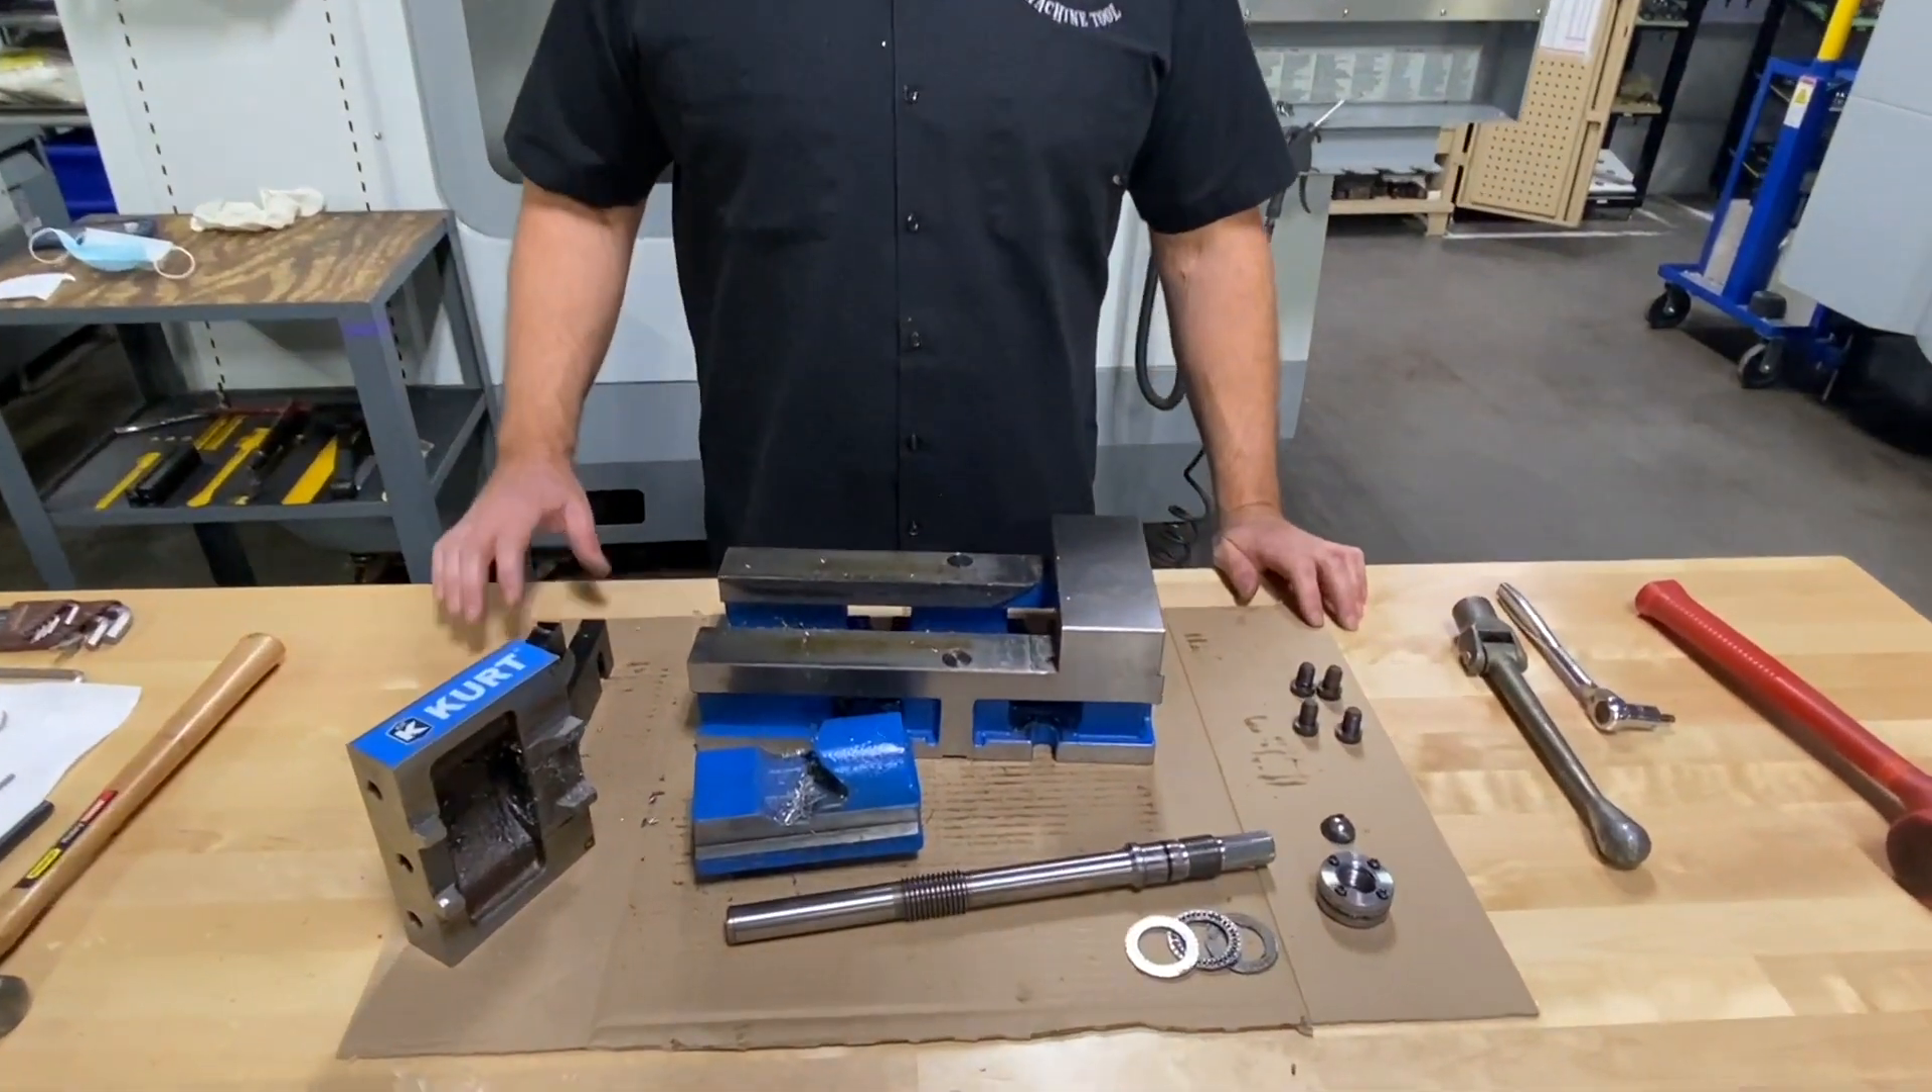At this point we have our mill vise completely disassembled. All the components laid out.